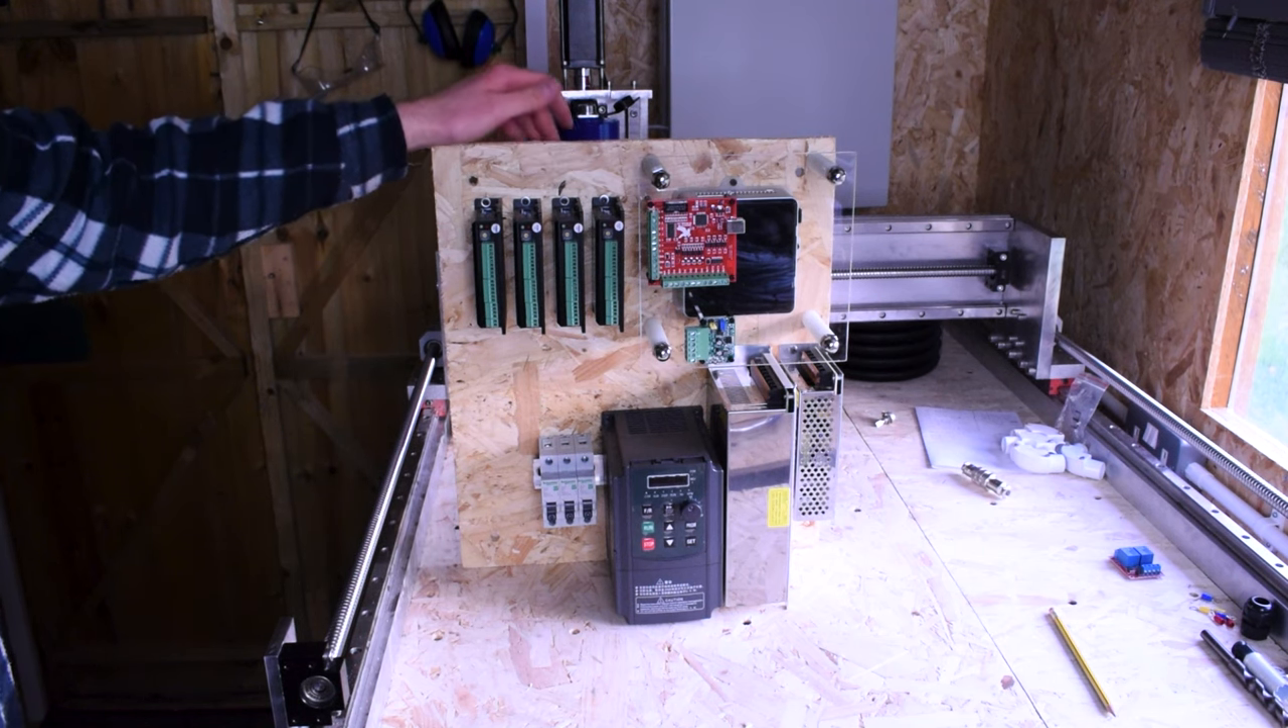Right guys, so there it is, I've installed all the hardware onto the board here.